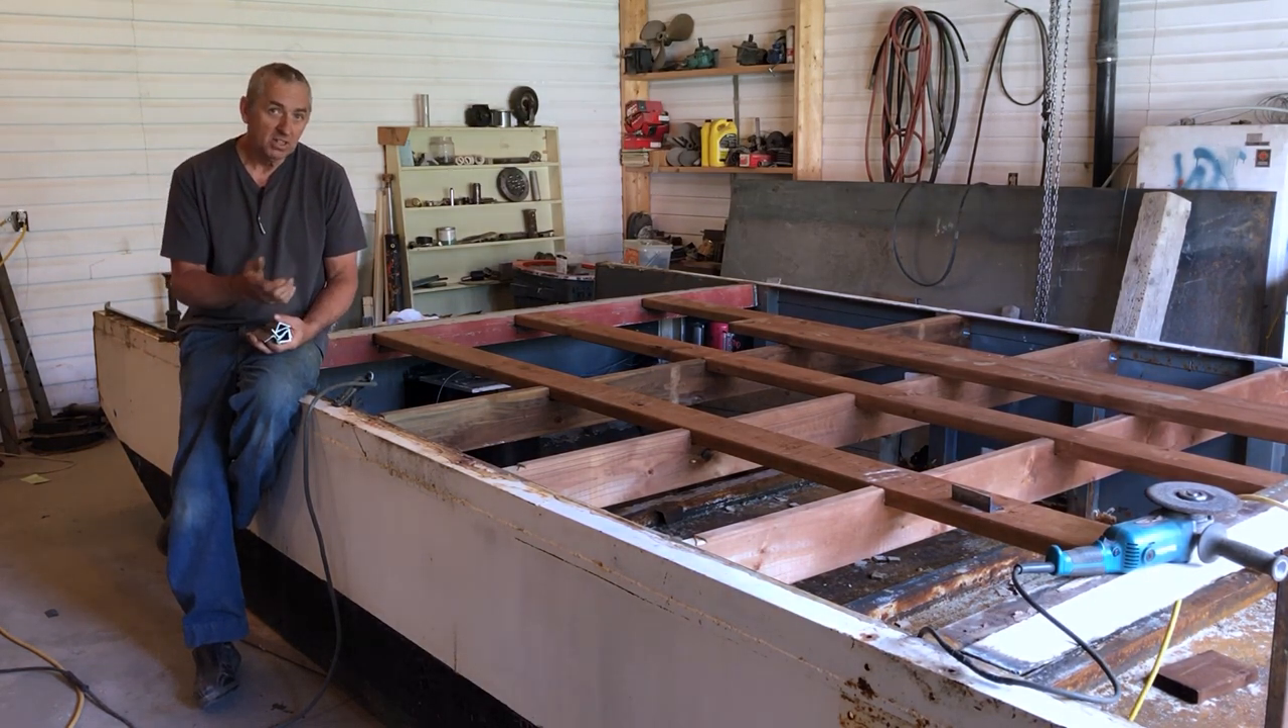I've put in all the 2x6 cross members they're treated and I use the end cut paint wherever I cut the ends off.